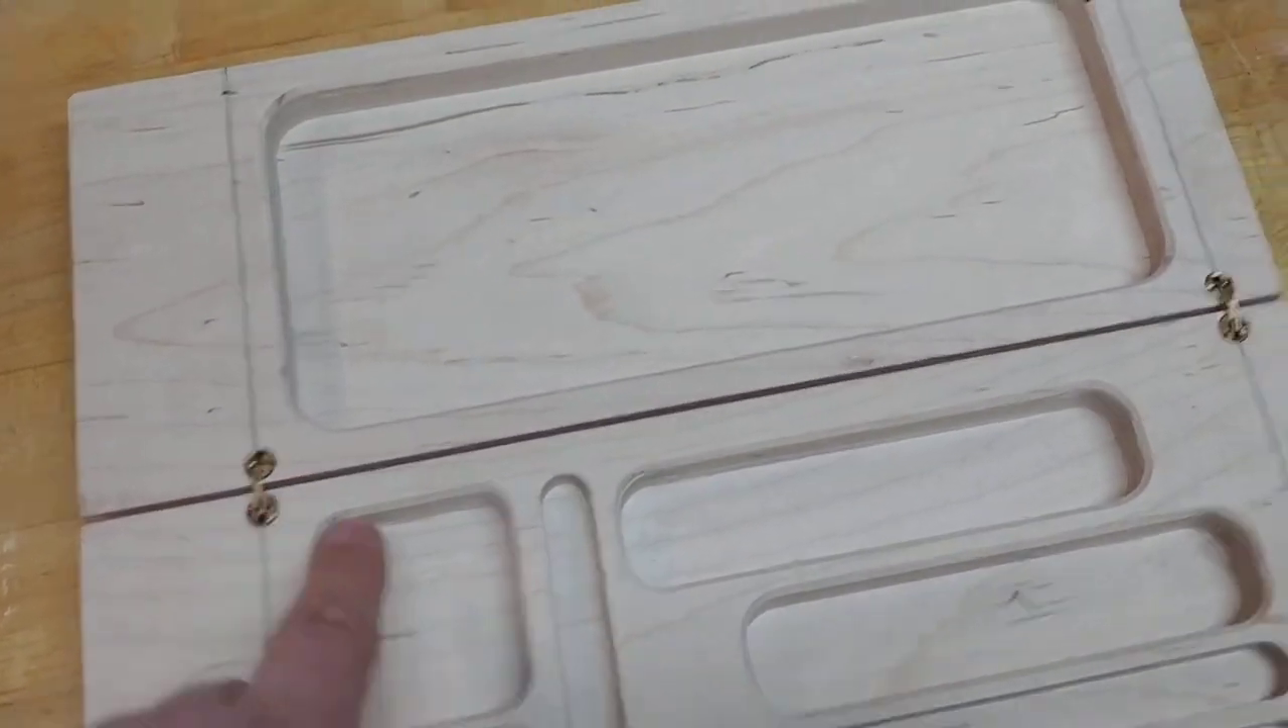Okay I've drilled the opposing ends ends here and you'll see these line up perfectly.